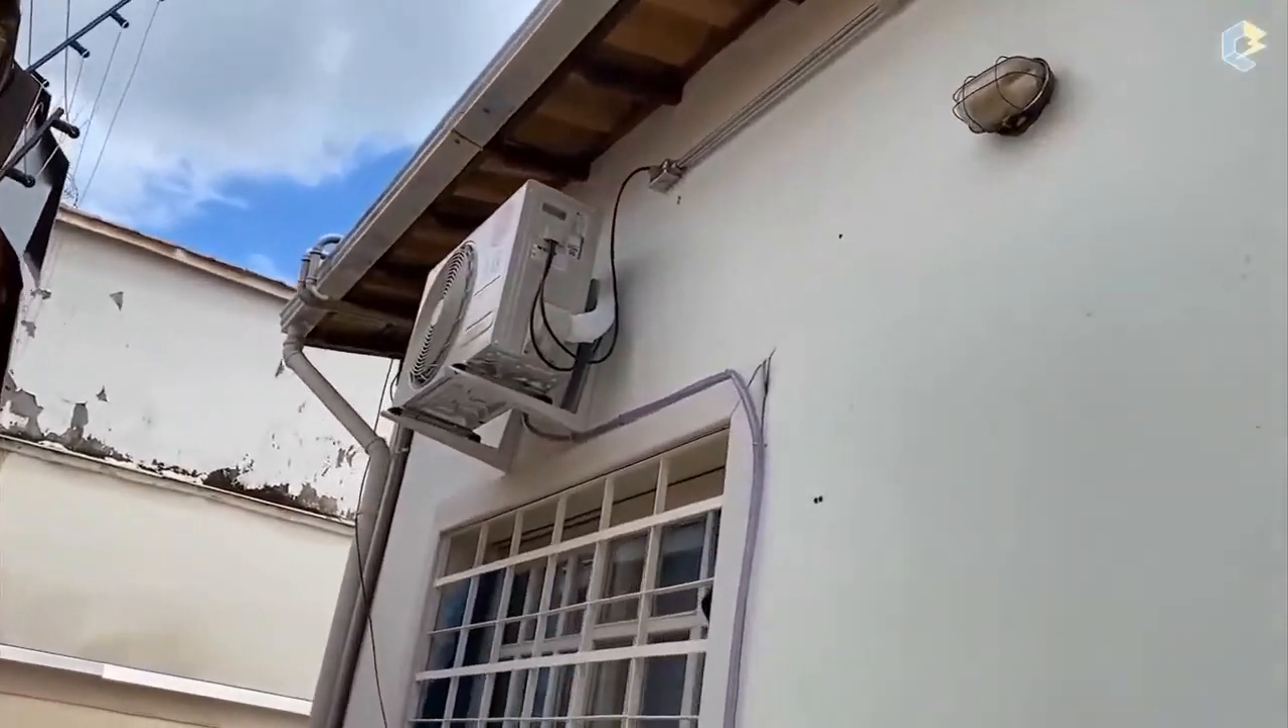Aqui estão as máquinas de ar-condicionado já instaladas e também já testadas, né?